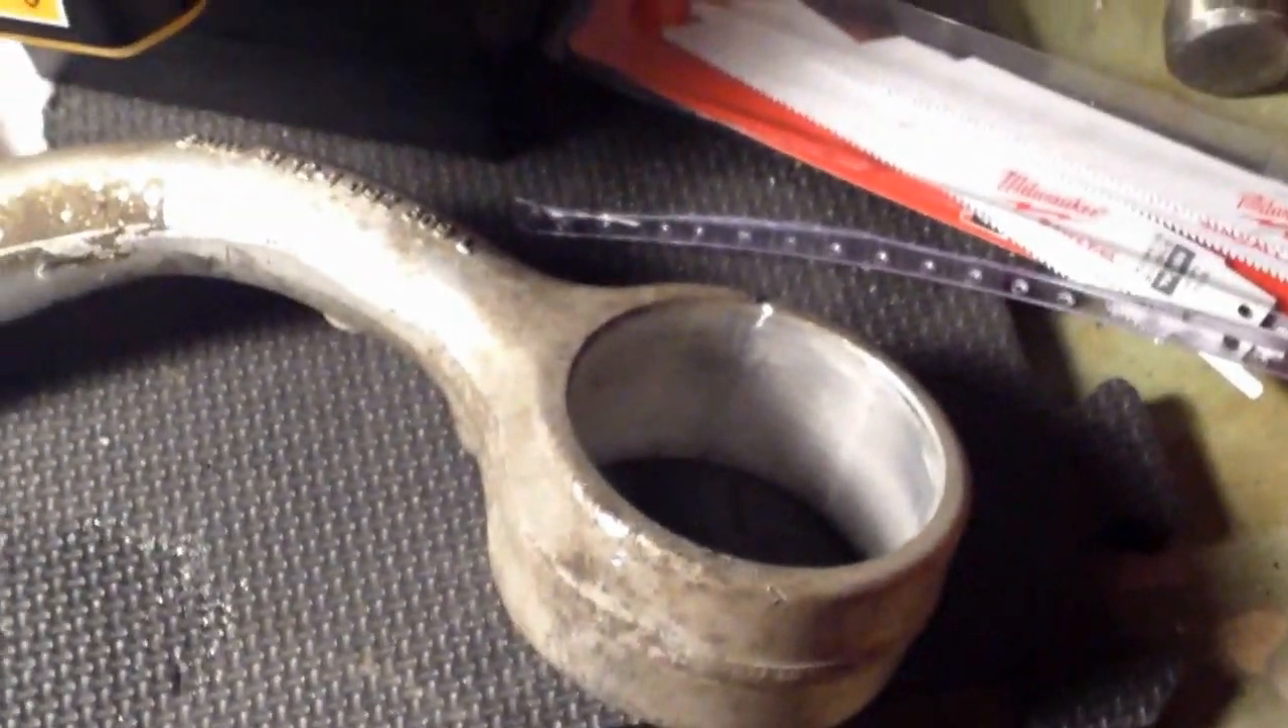Well finally got the bushing from my control arm out.